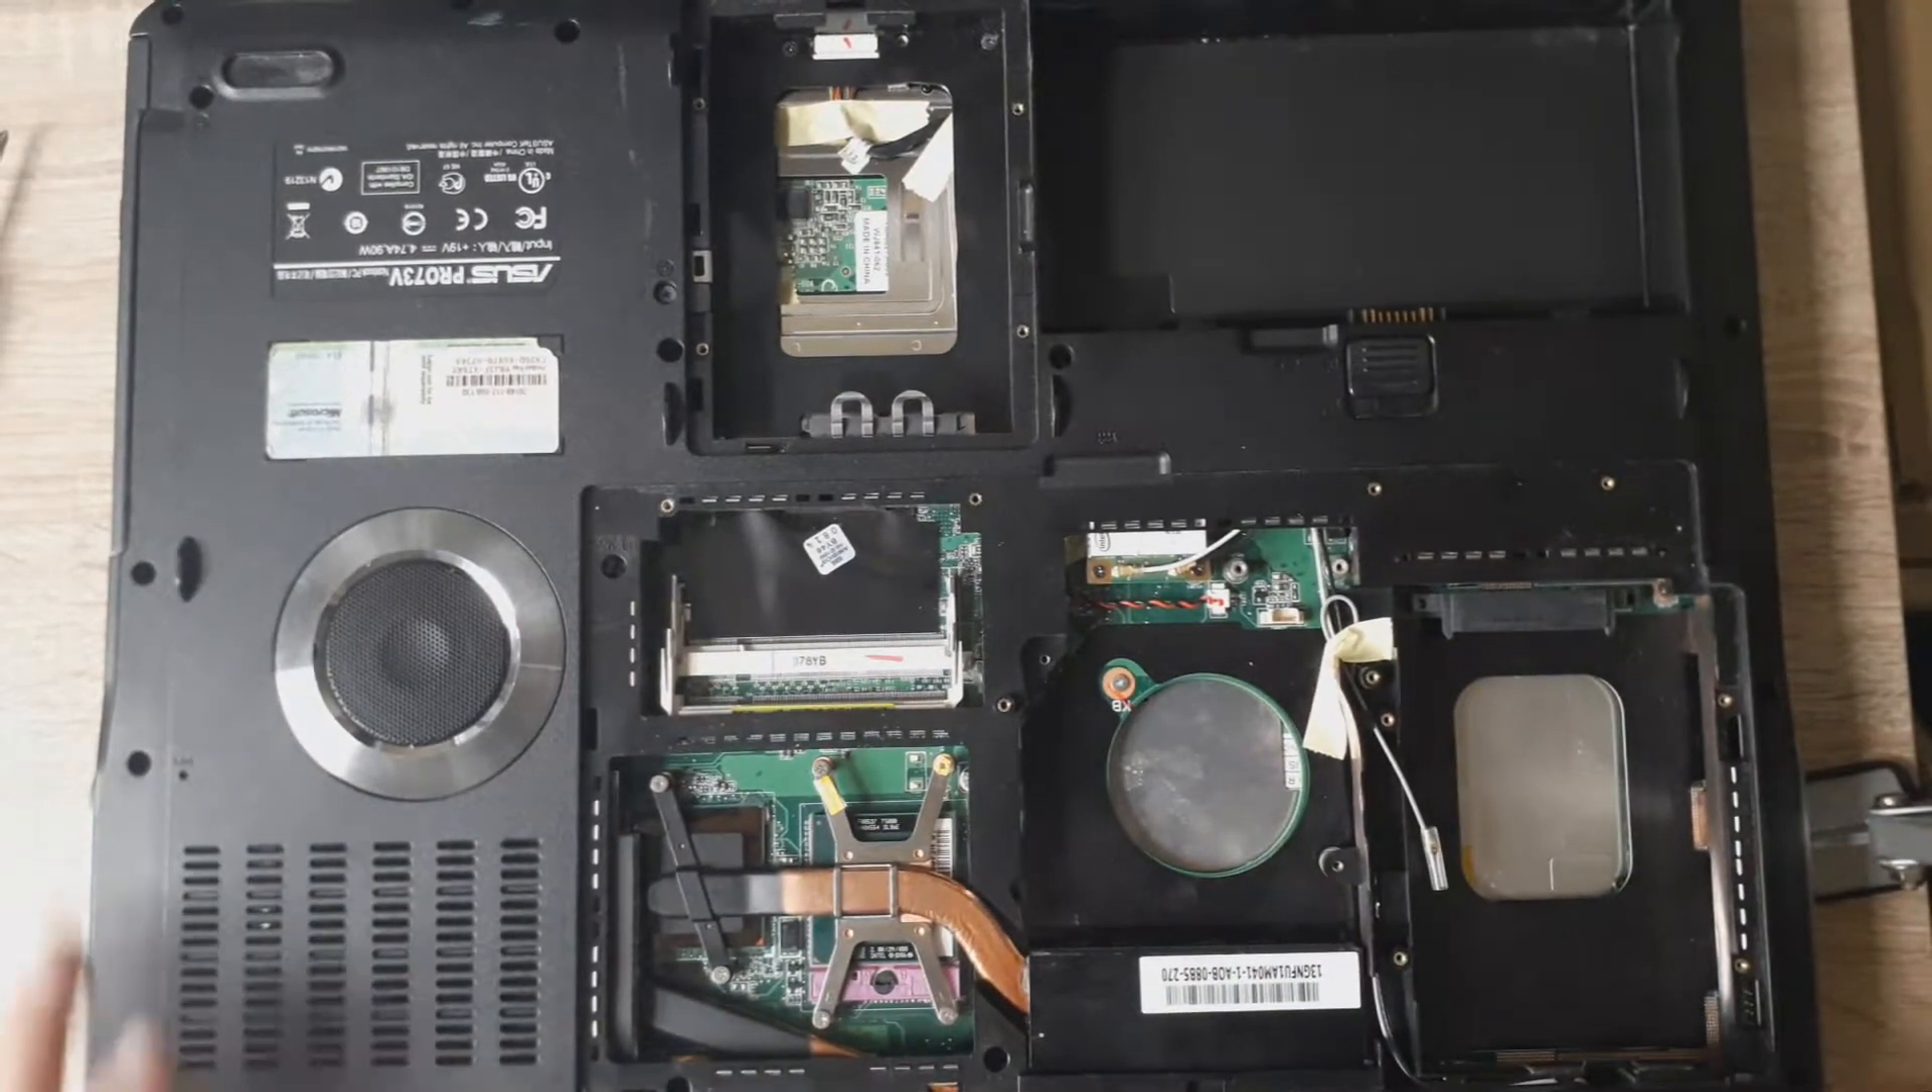All right and like you can see the heatsink is installed.